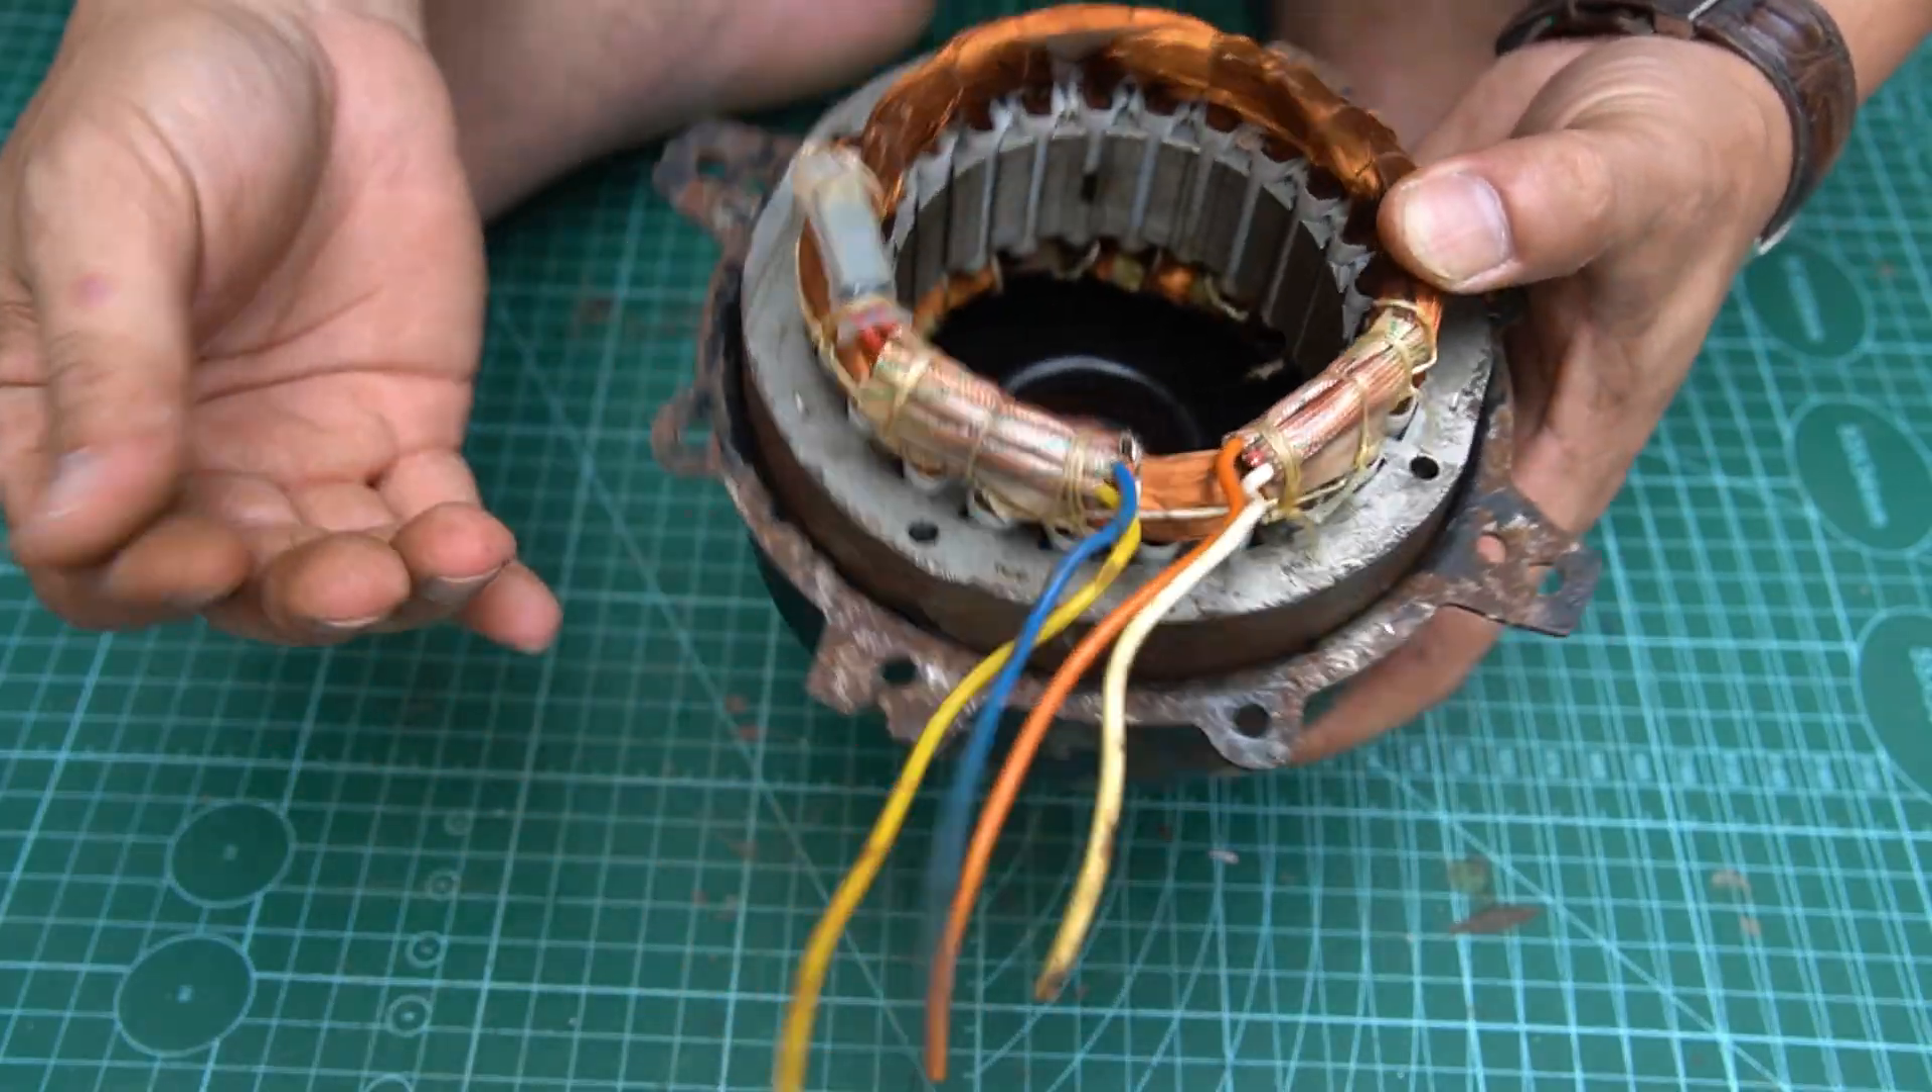Now only the outer casing and the stator coil inside are left.